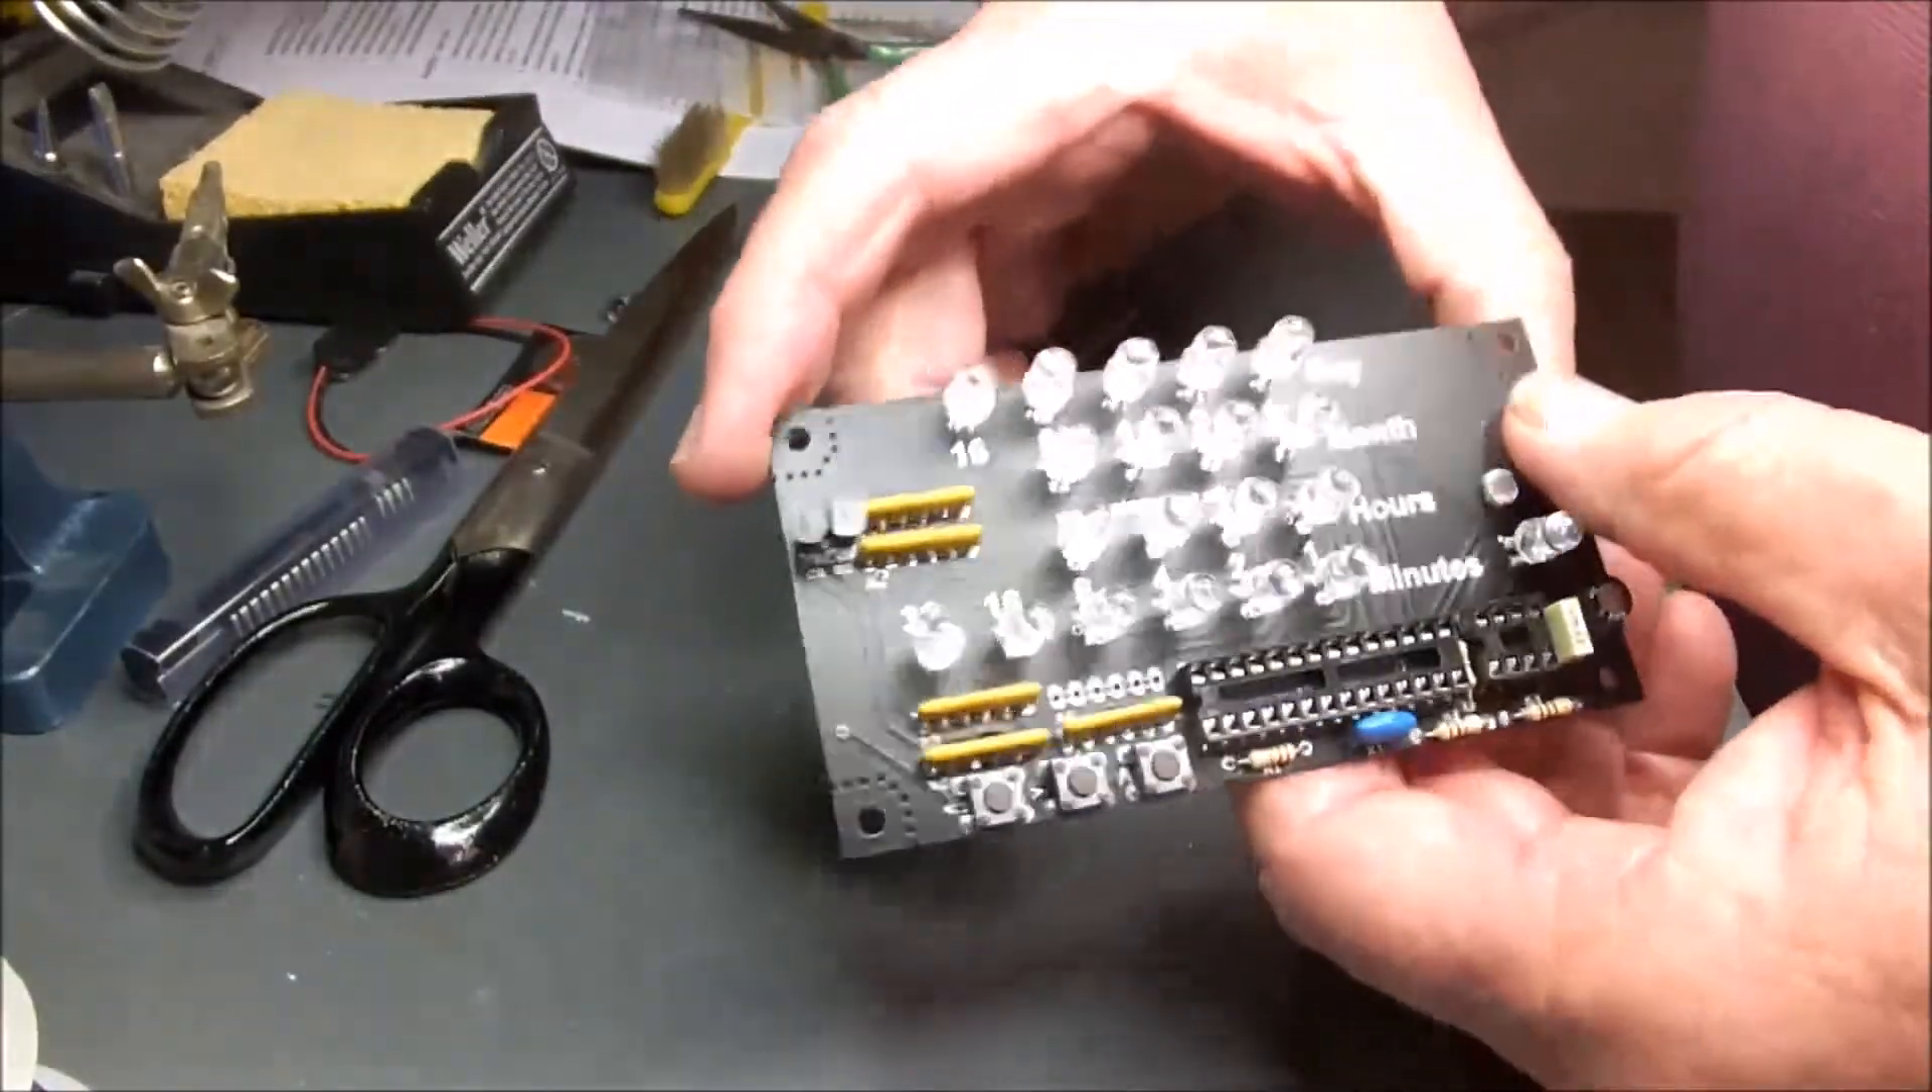And there we've got our LEDs mounted.